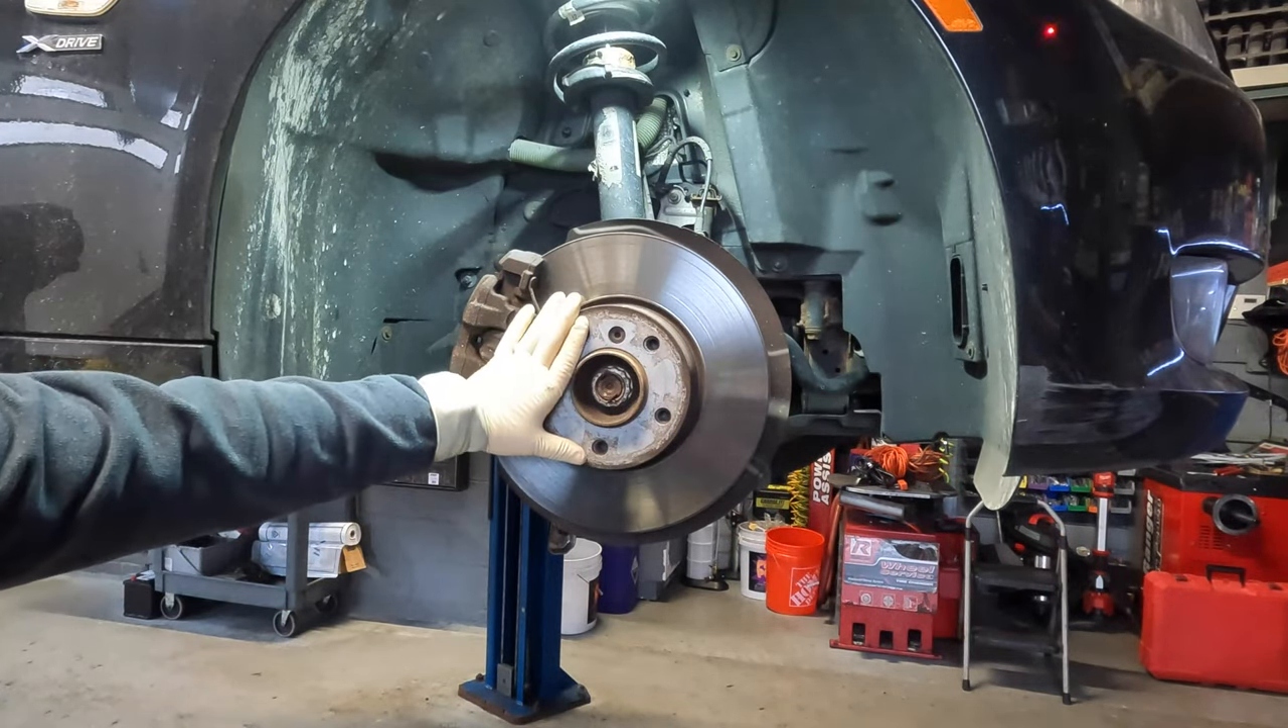We went ahead and we removed the wheel here, 17mm for the lug nuts, quite simple.